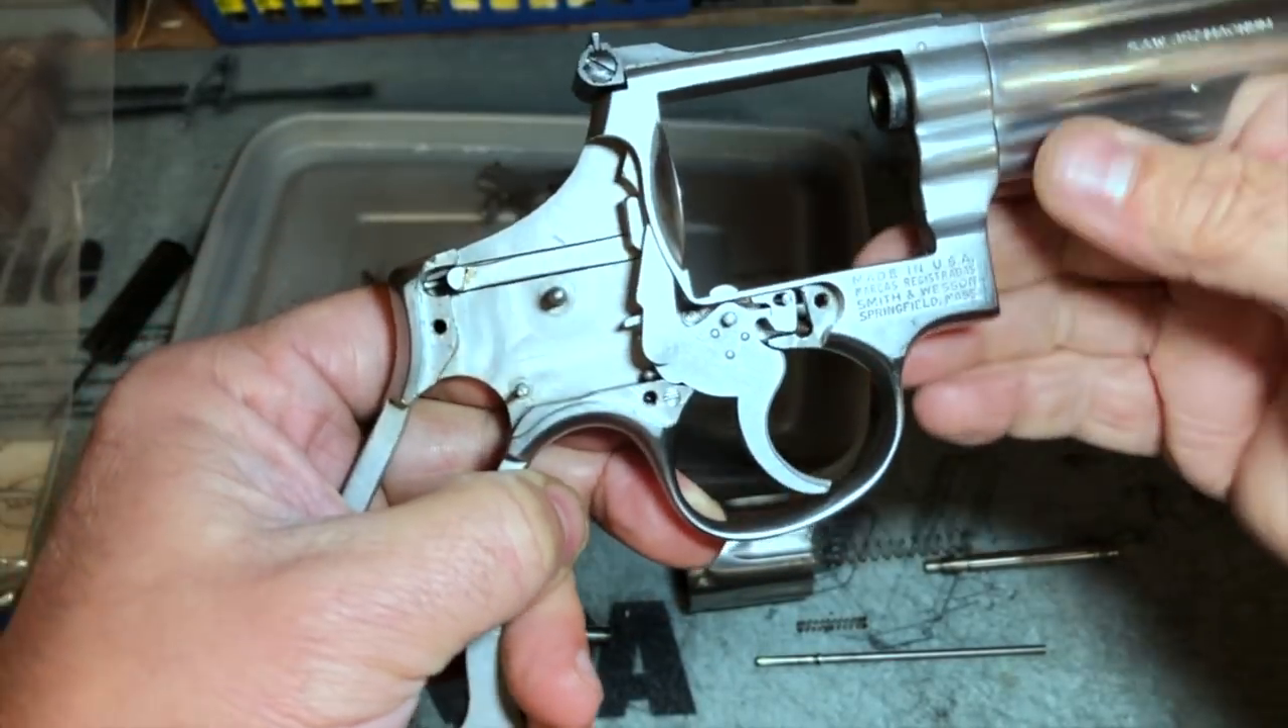And here is our nice clean trigger all ready for installation back inside the Model 66. And the trigger is back where it belongs.